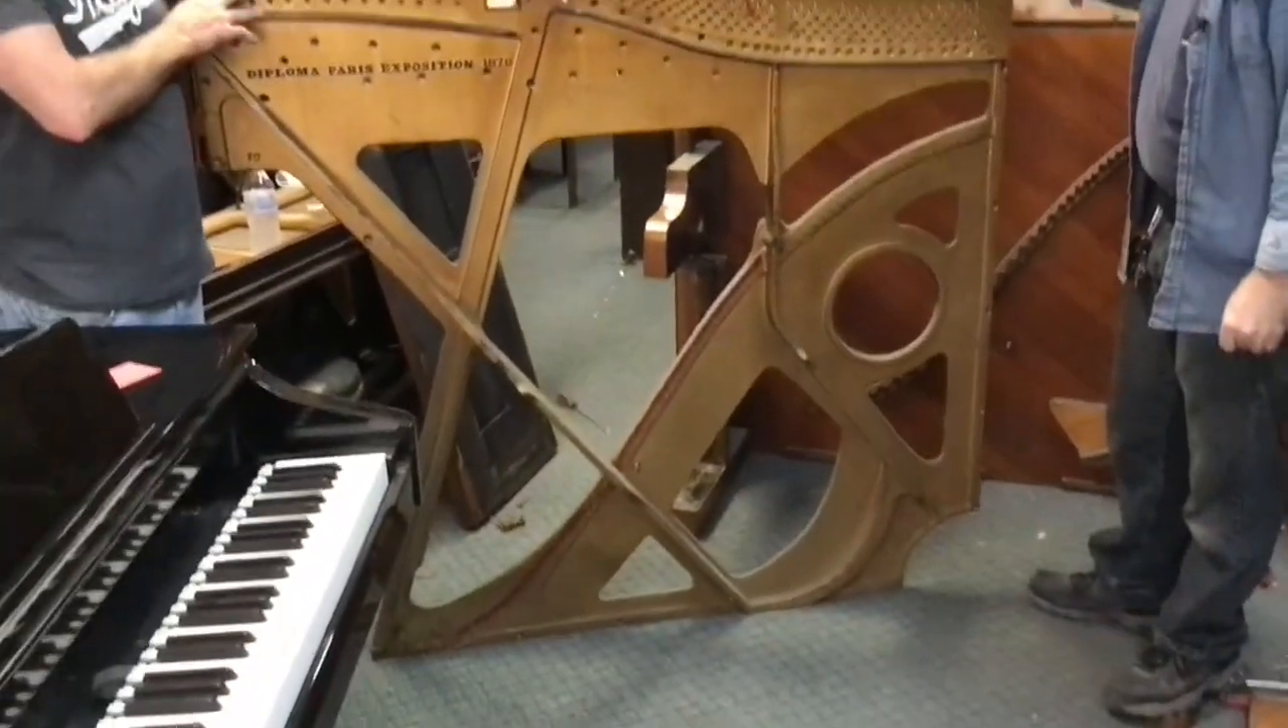That particular piece of cast iron is out.